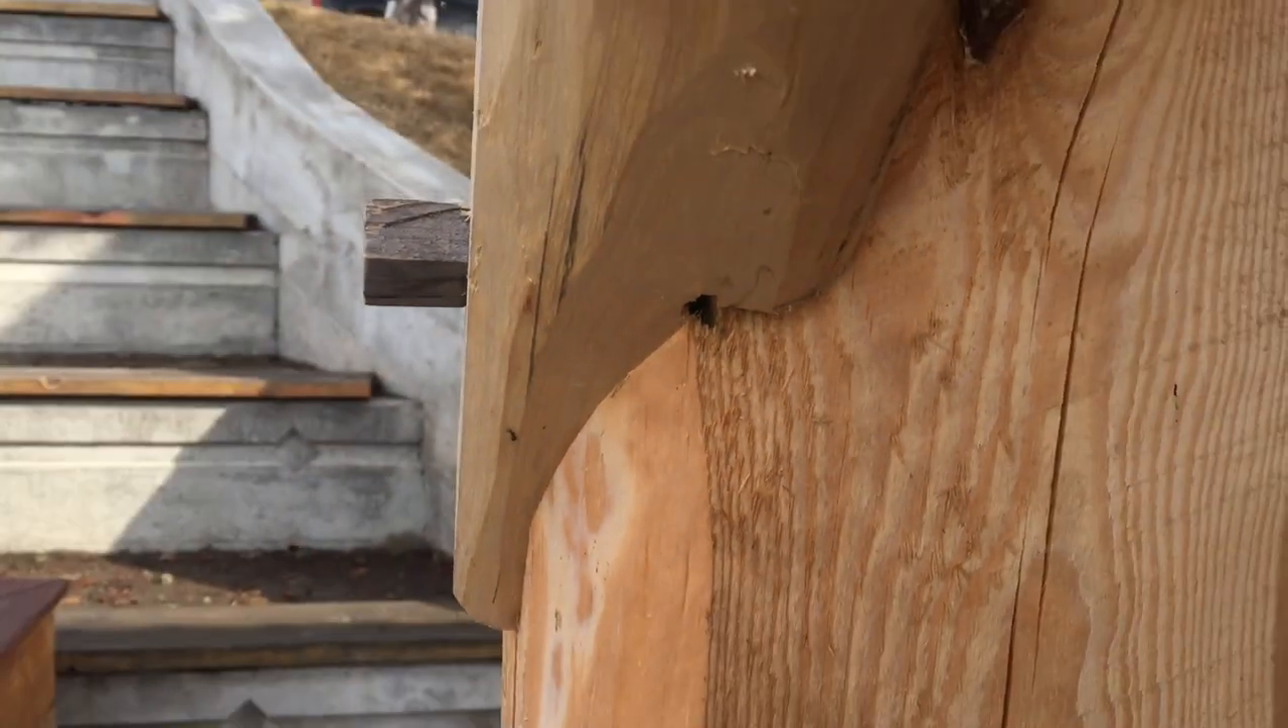So half of this joint is cut out of a post. You can see there's a little gap there.